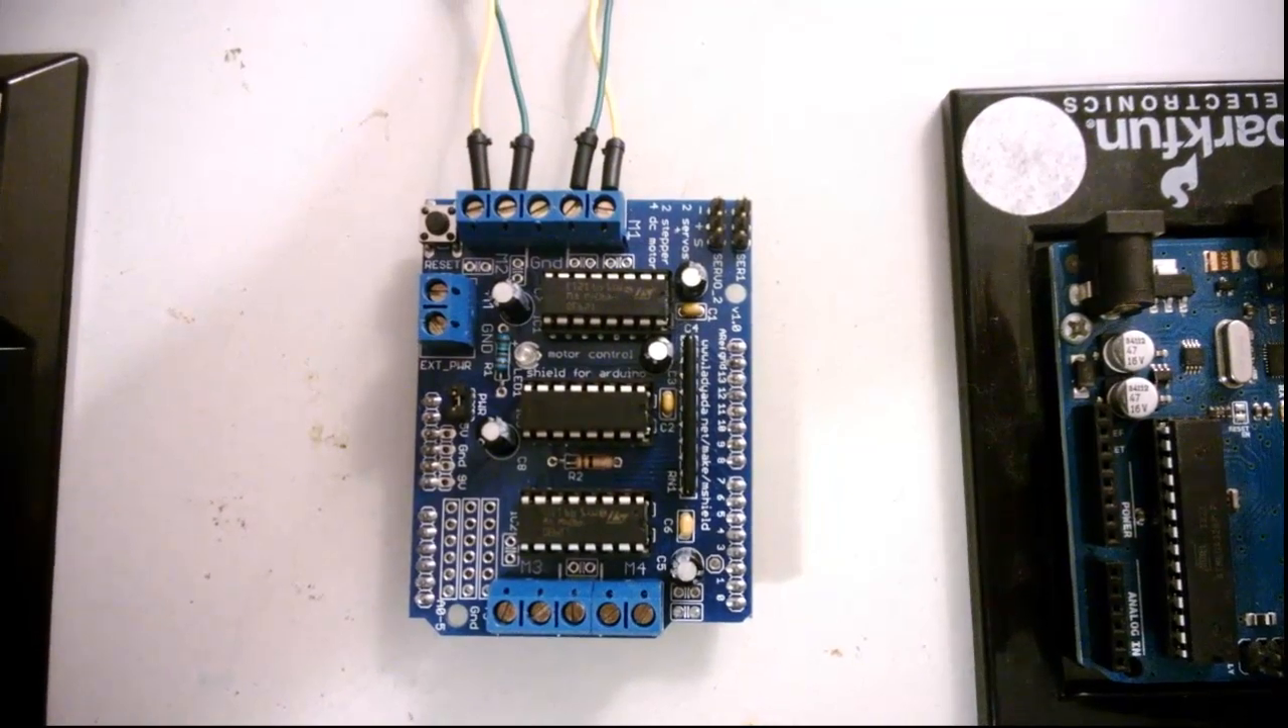And as you can see I have some wires already connected into it and I'll go over that in a few moments.